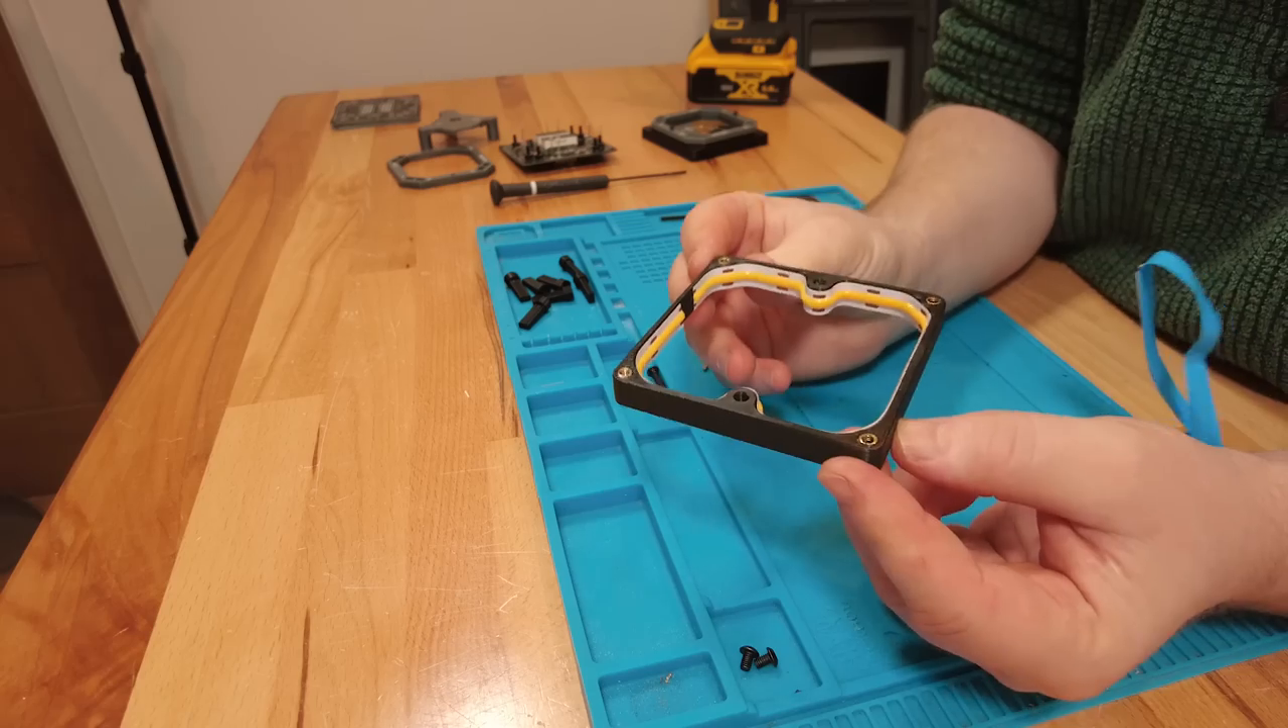Now we've got our led strip placed all around the edges.